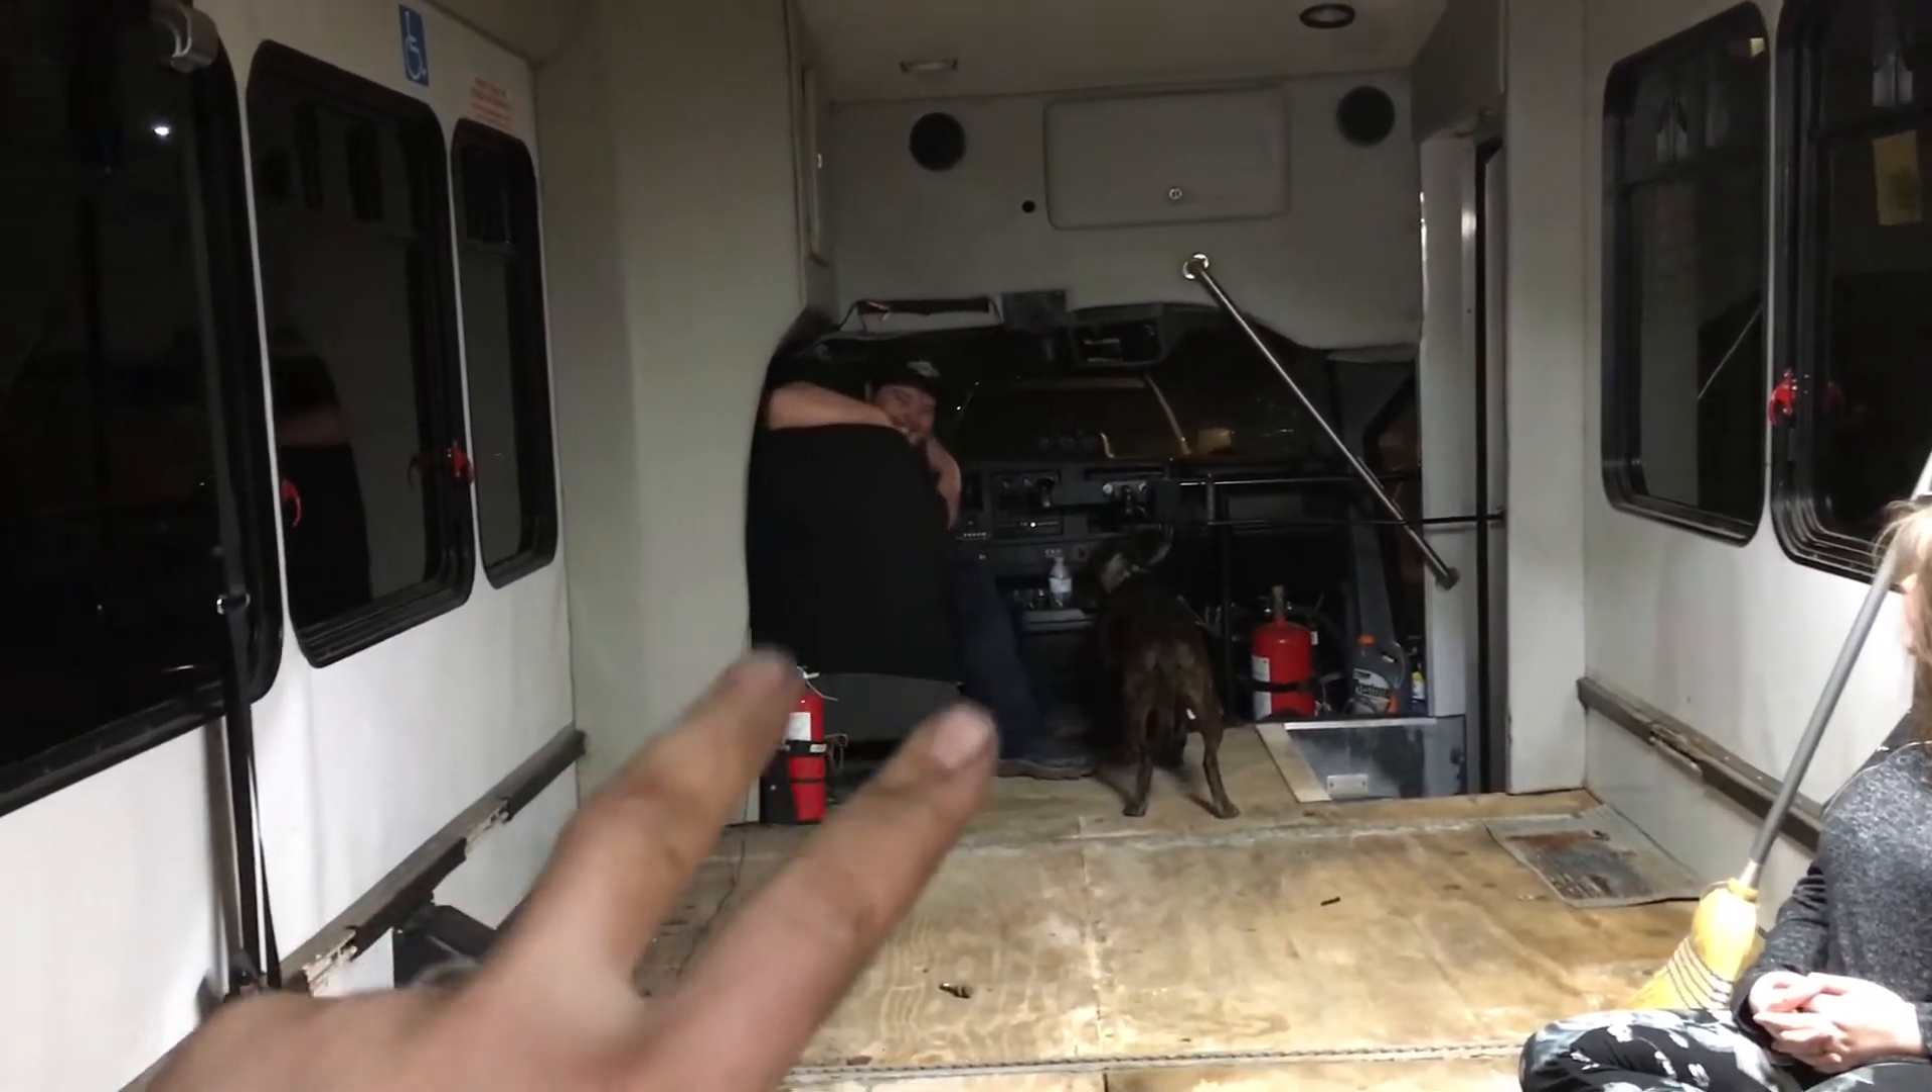Mr. Jesse has finished taking all of the passenger seats out.